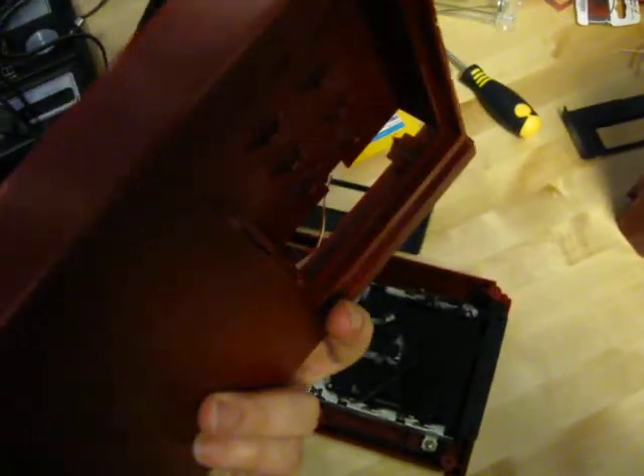Greetings, back again here, and as you can see I have this Famicom Disk System here, and I've just taken the top off.